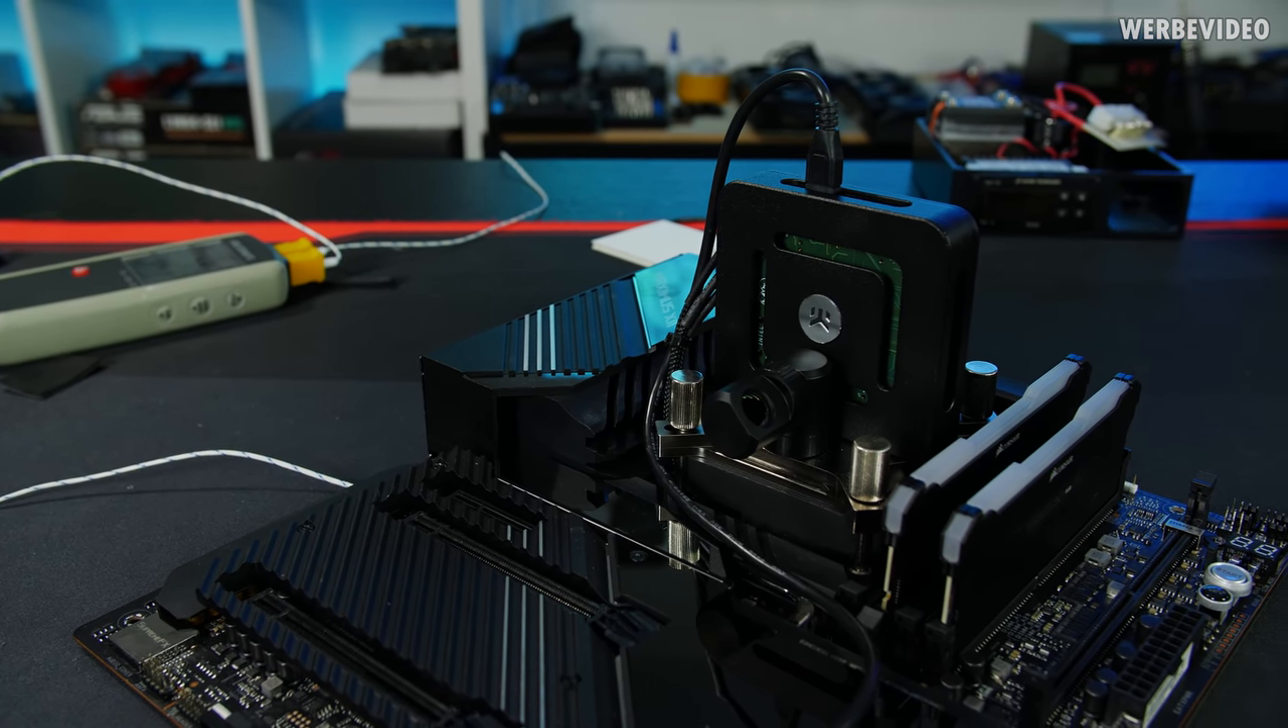Ich habe jetzt den Kühler soweit montiert.